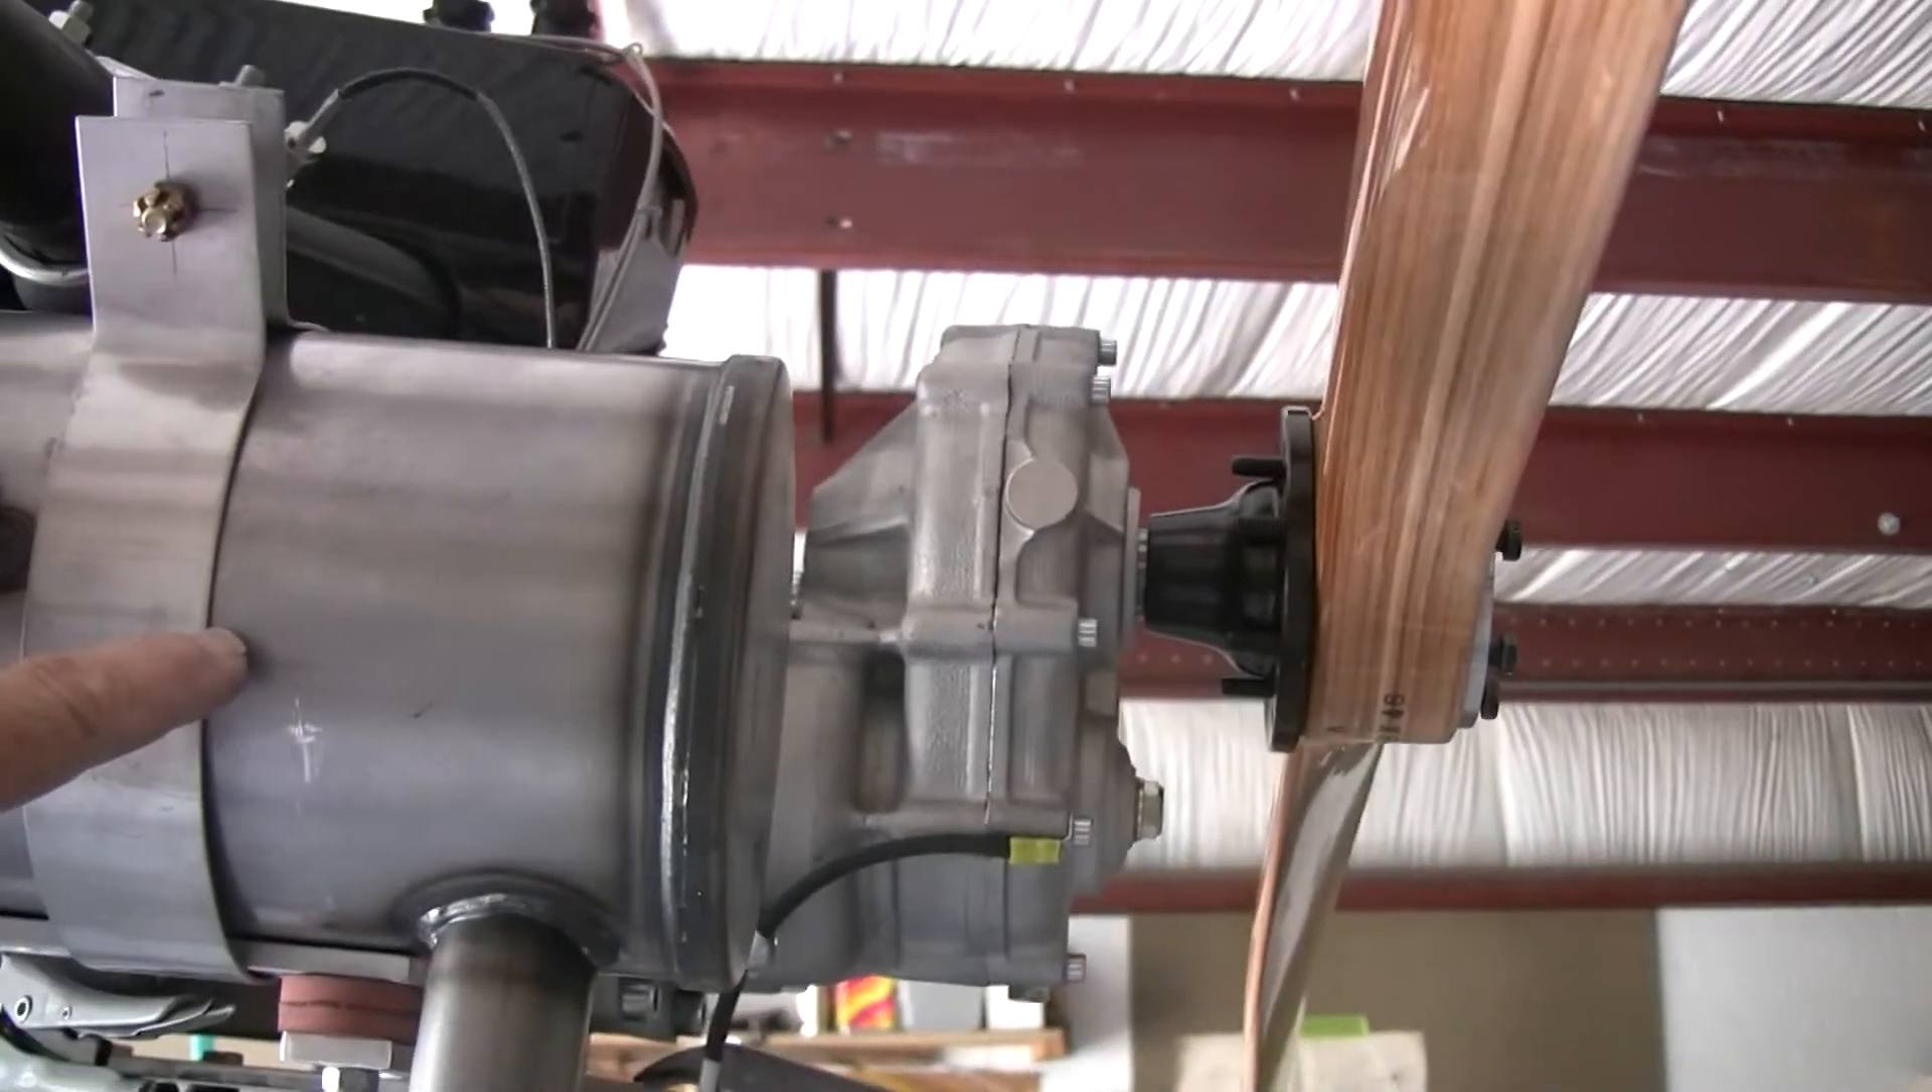And as you can see, I have plenty of clearance behind the prop there now.